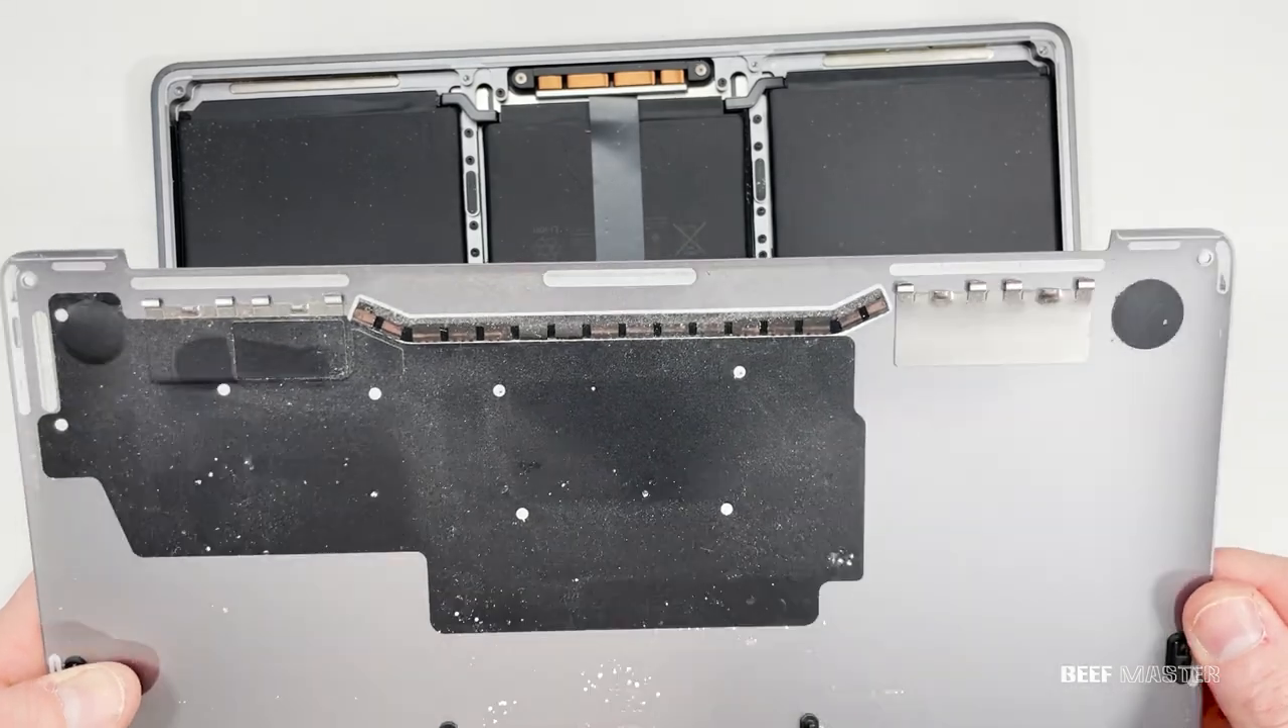With the back panel off we can now see the internals of the MacBook.